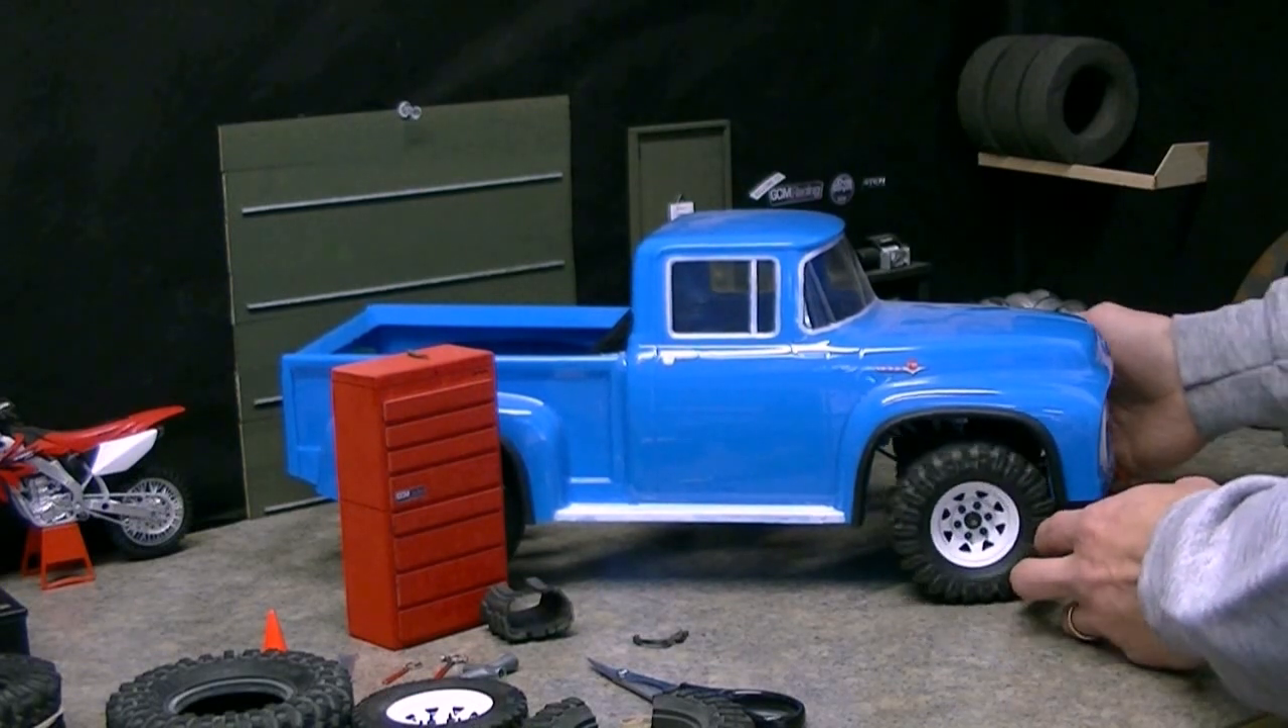The wheels fit inside the wheel well.